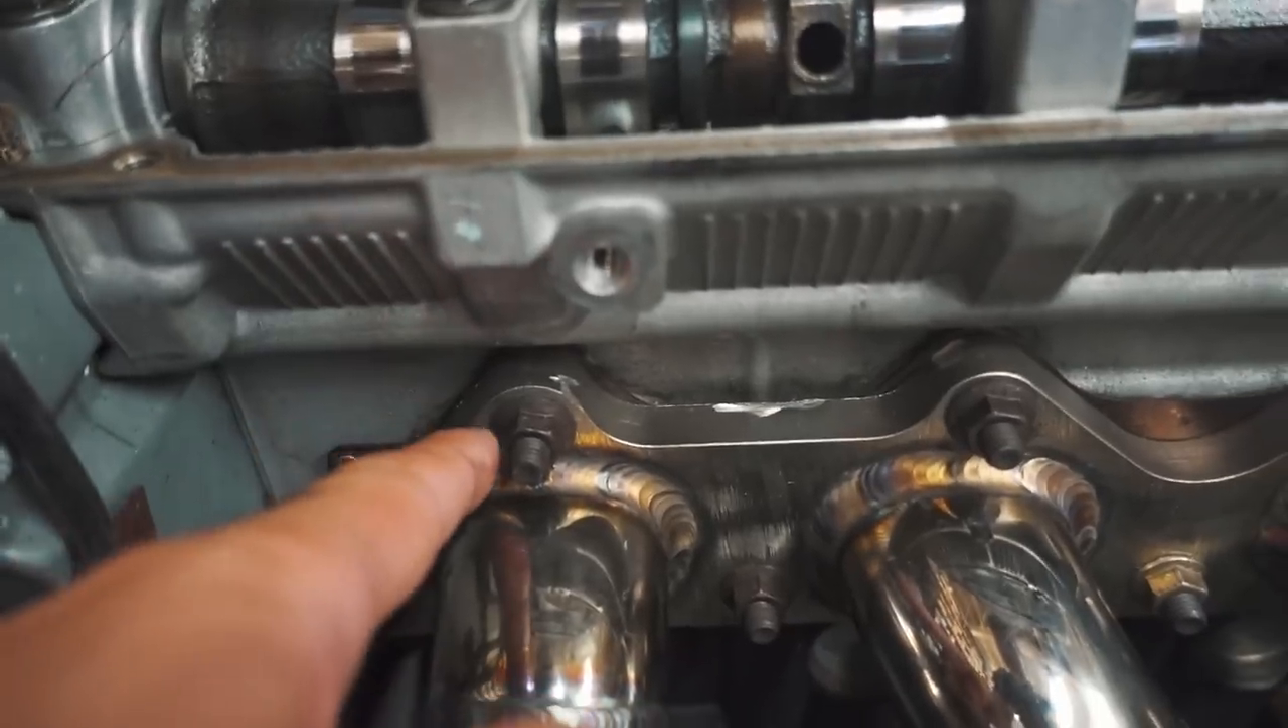Also the manifold is now fully permanently on we have it all bolted up along with the gasket behind it so this thing is ready to go.